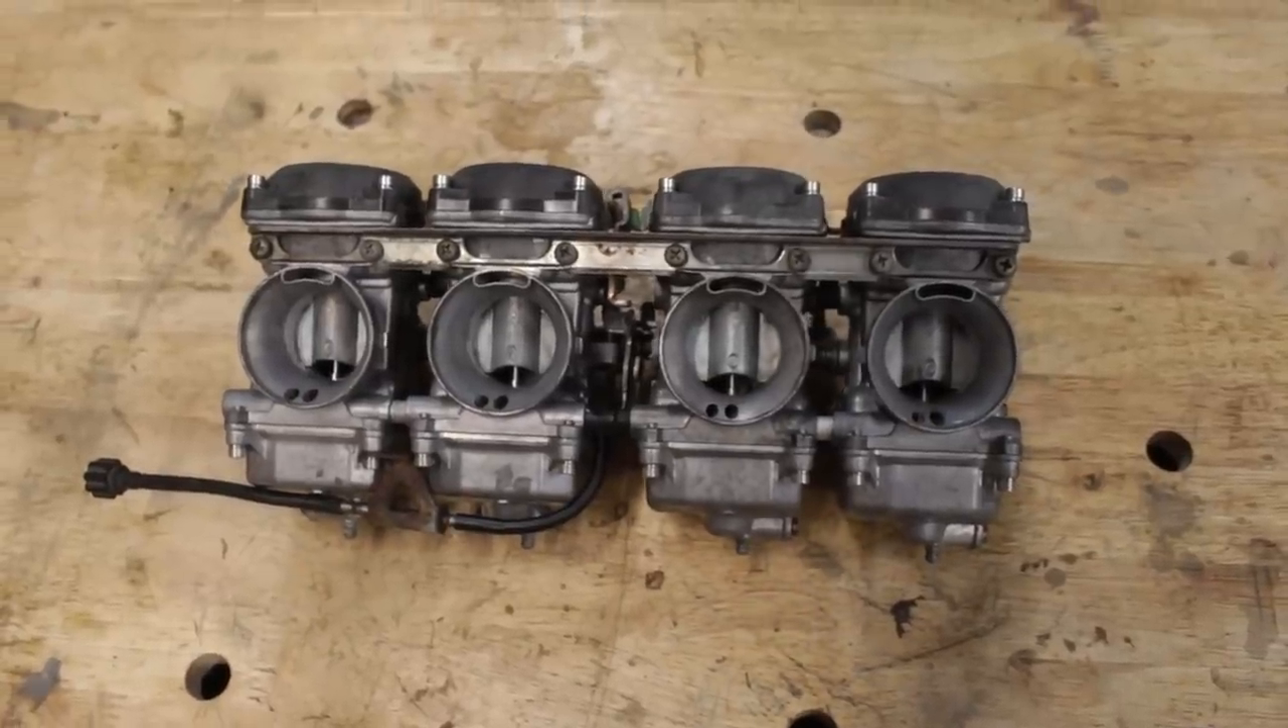Now all that's left is to get these carbs on the bike and see if it'll run.